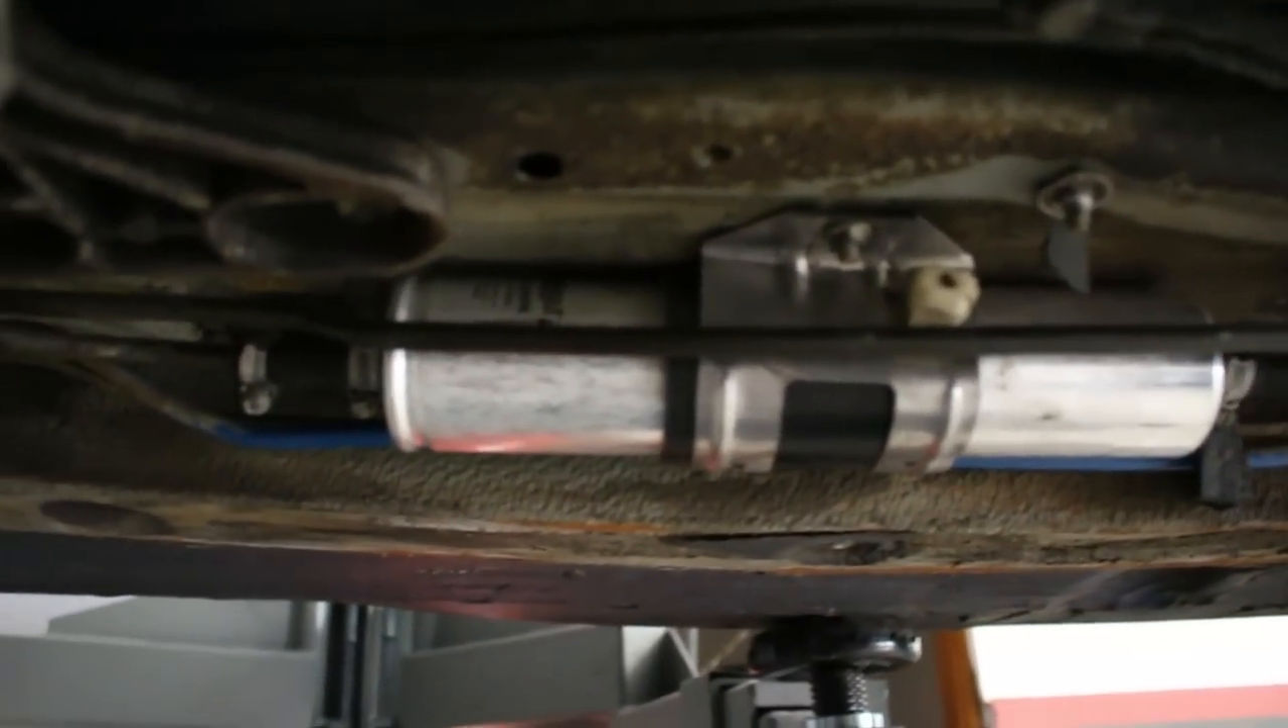Agora sim o filtro da hengst aqui já no lugar.